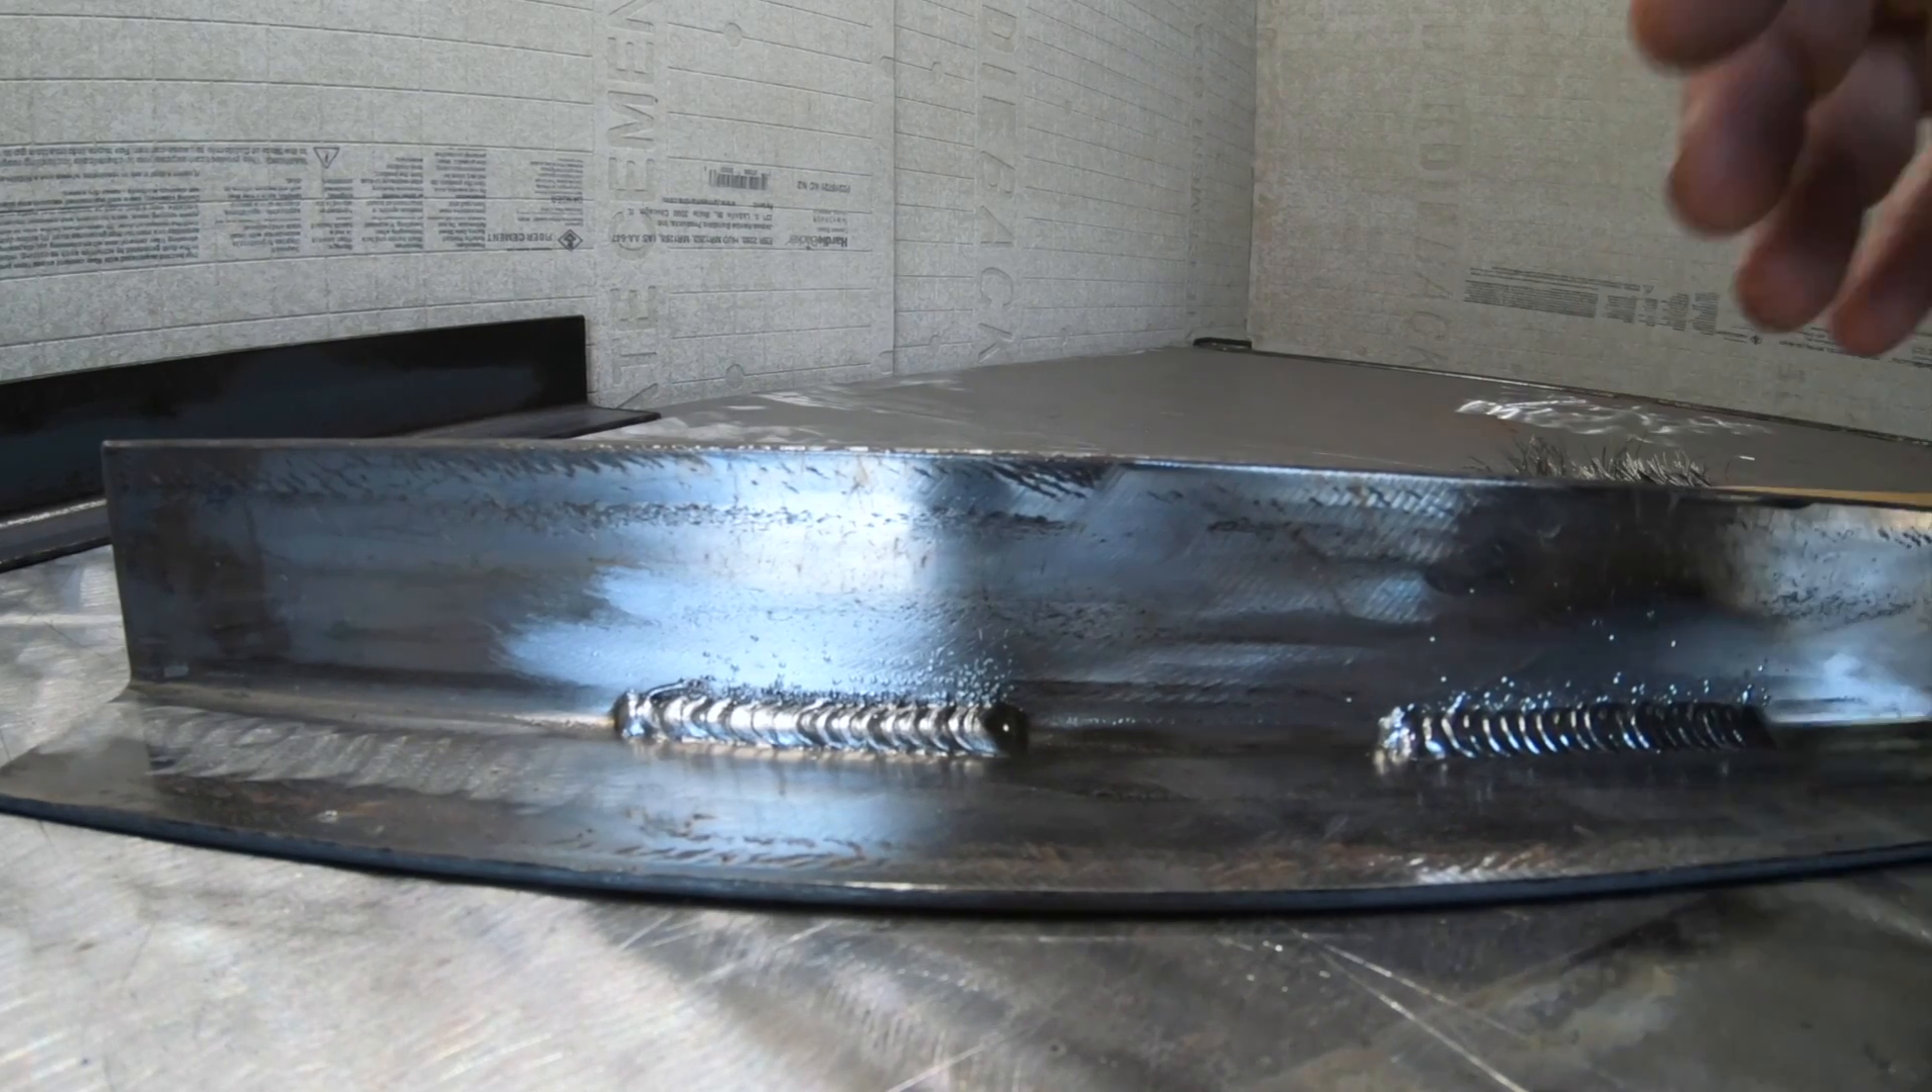As you can see here's our completed welds.